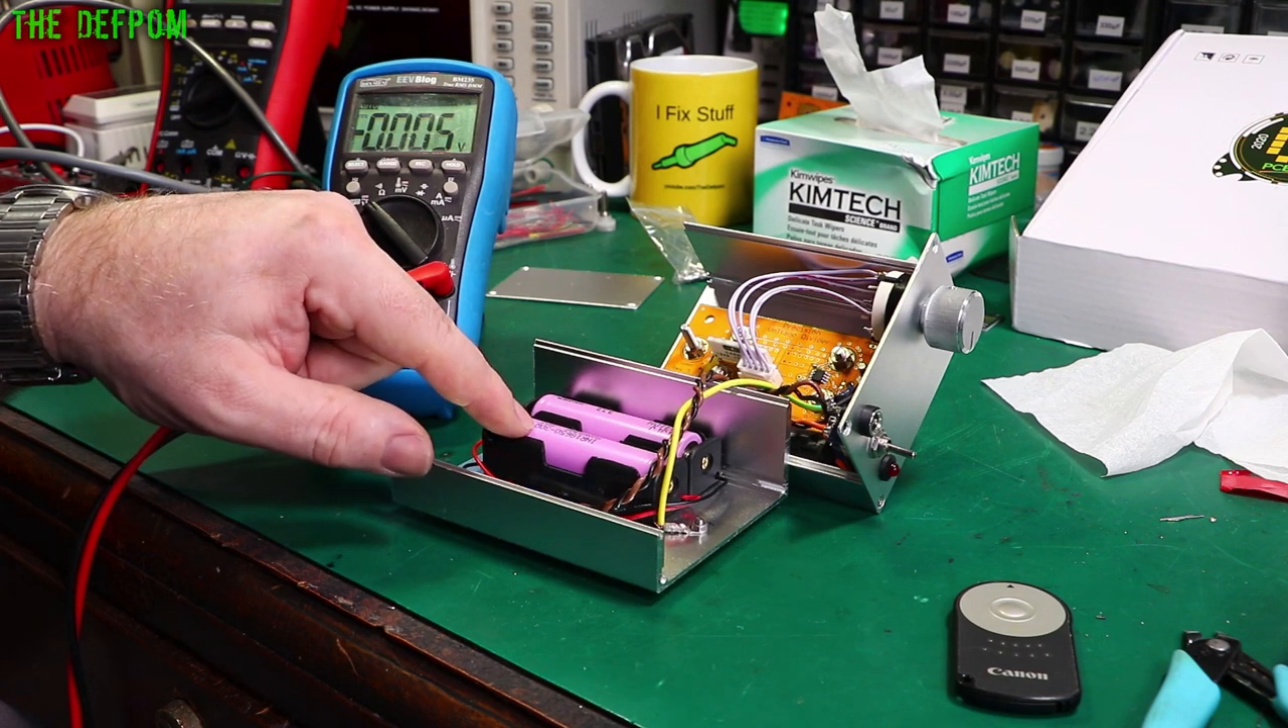I've put the batteries in.